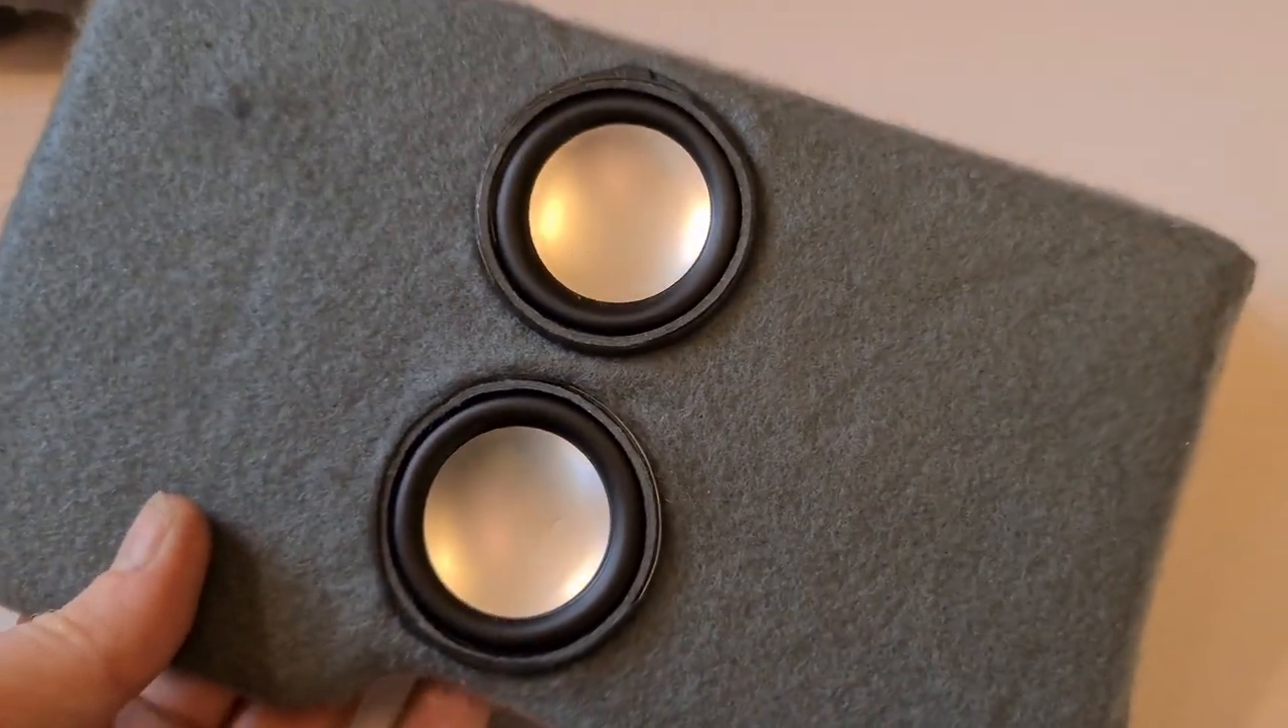Right dude so here it is finished so the carpet is on the mini subs are all wired in and everything it's all been glued down.